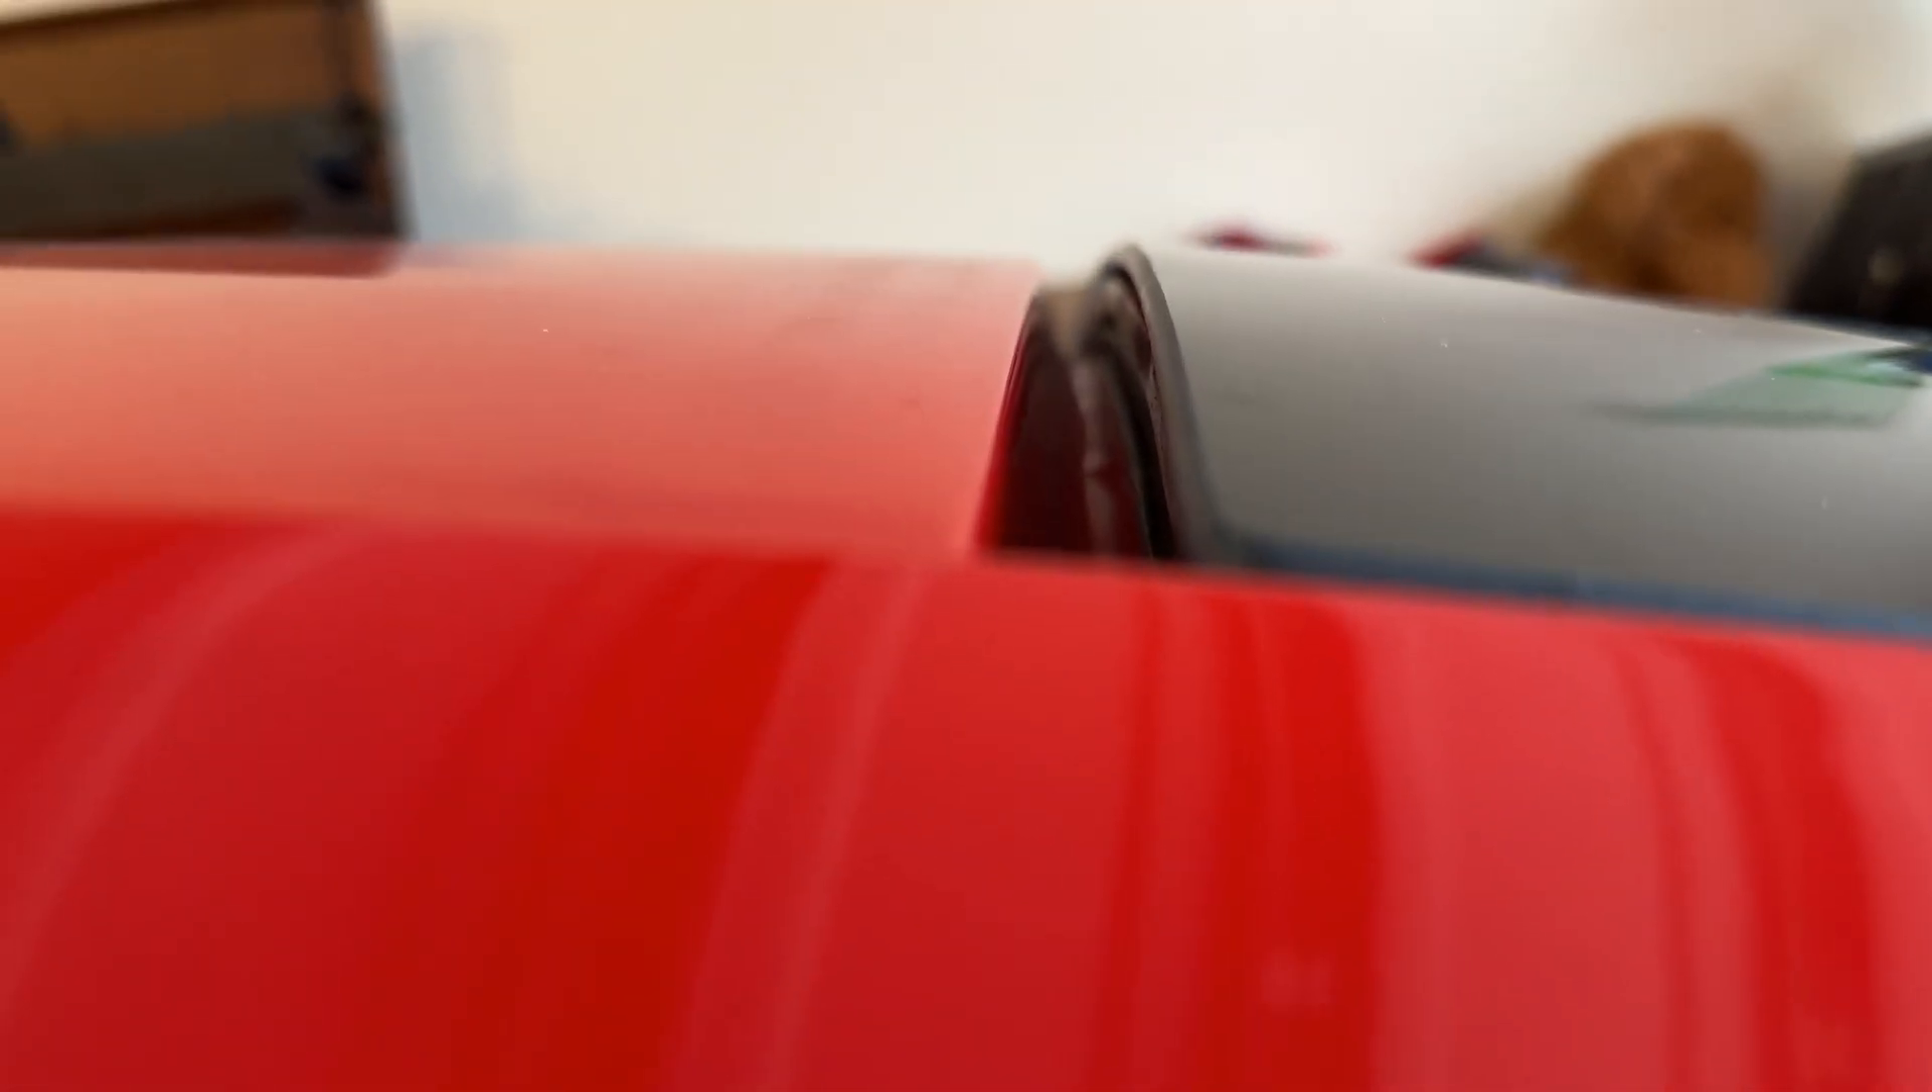This is about the closest I've gotten to flush. The glass still sits a little bit higher than the roof.